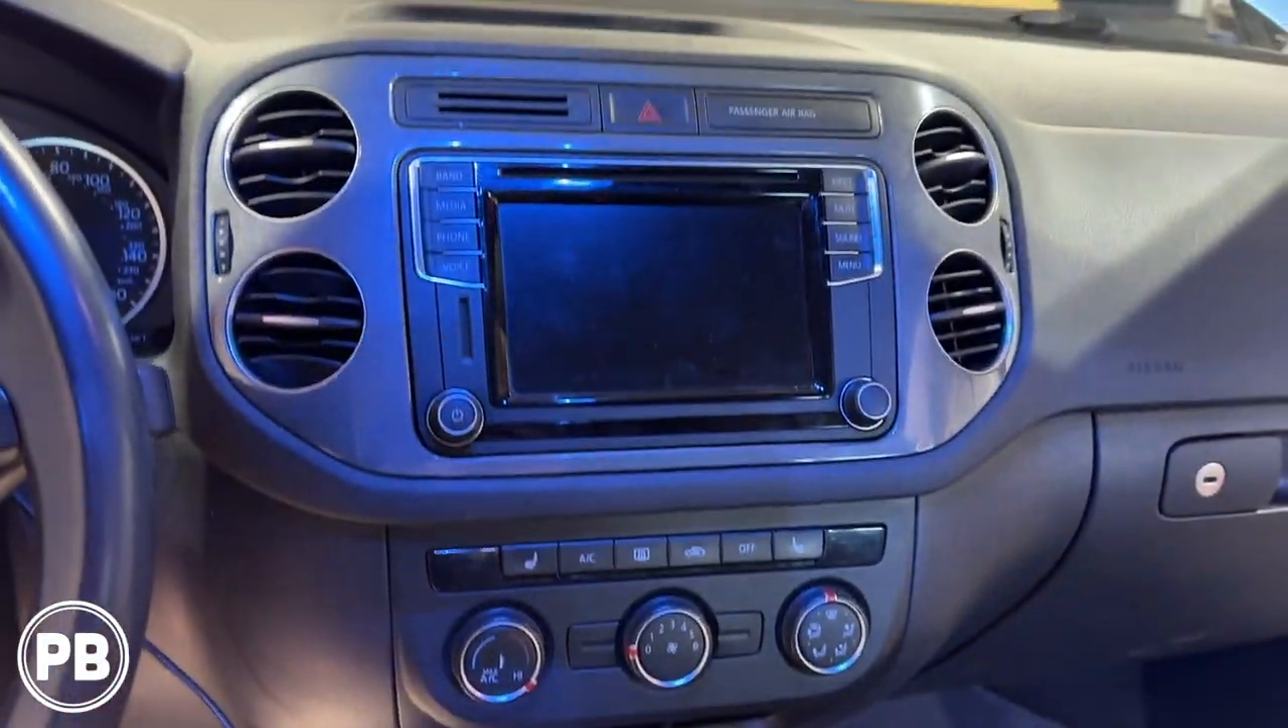So, we've got the radio all back in. Everything's all reassembled here.